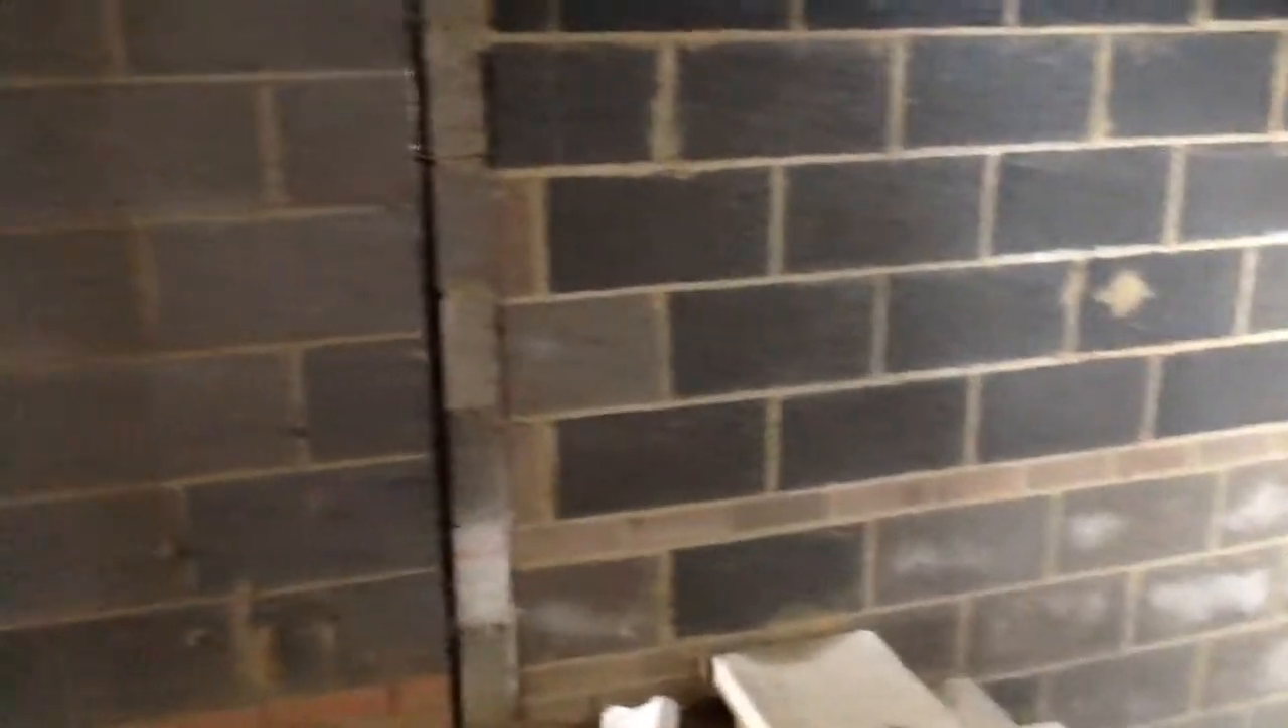If you look at the bond across the pillar there, none of the walls actually line through from one side to the other.